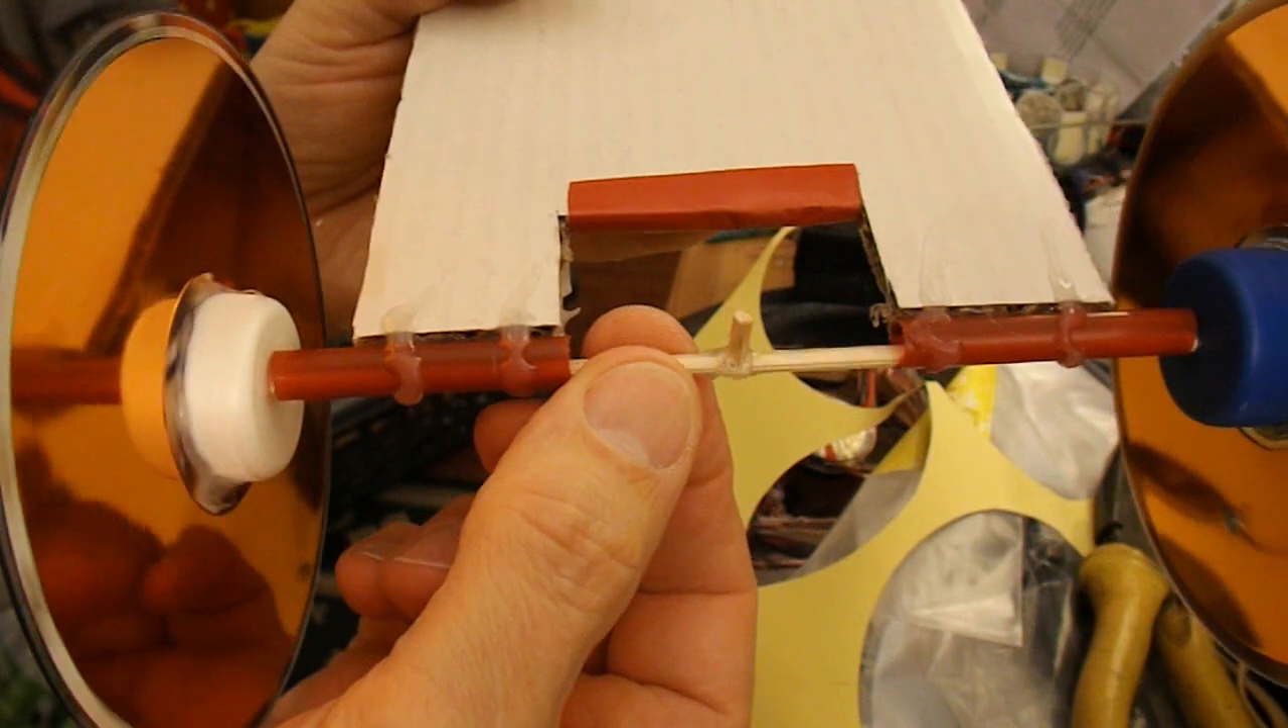I've put a short piece of barbecue skewer right in the middle of the axle there, so that we can hook the rubber band on.